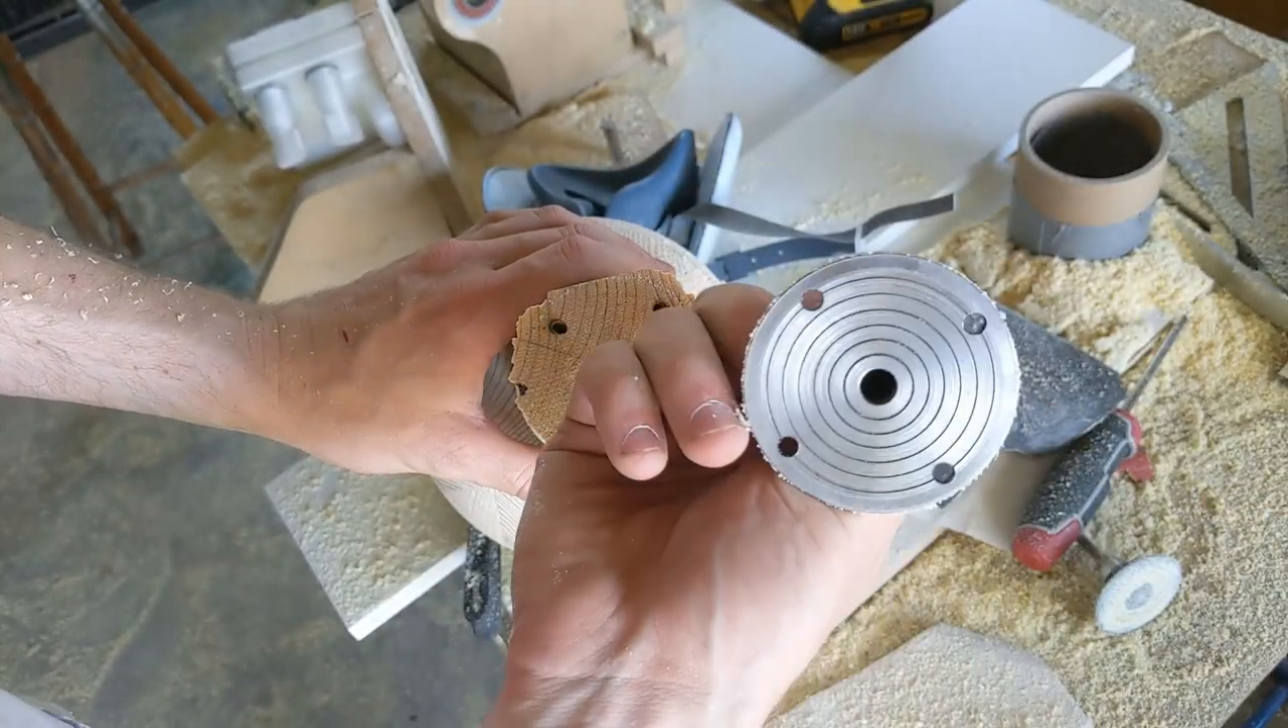Alrighty, so the screws are out. And that is my faceplate.